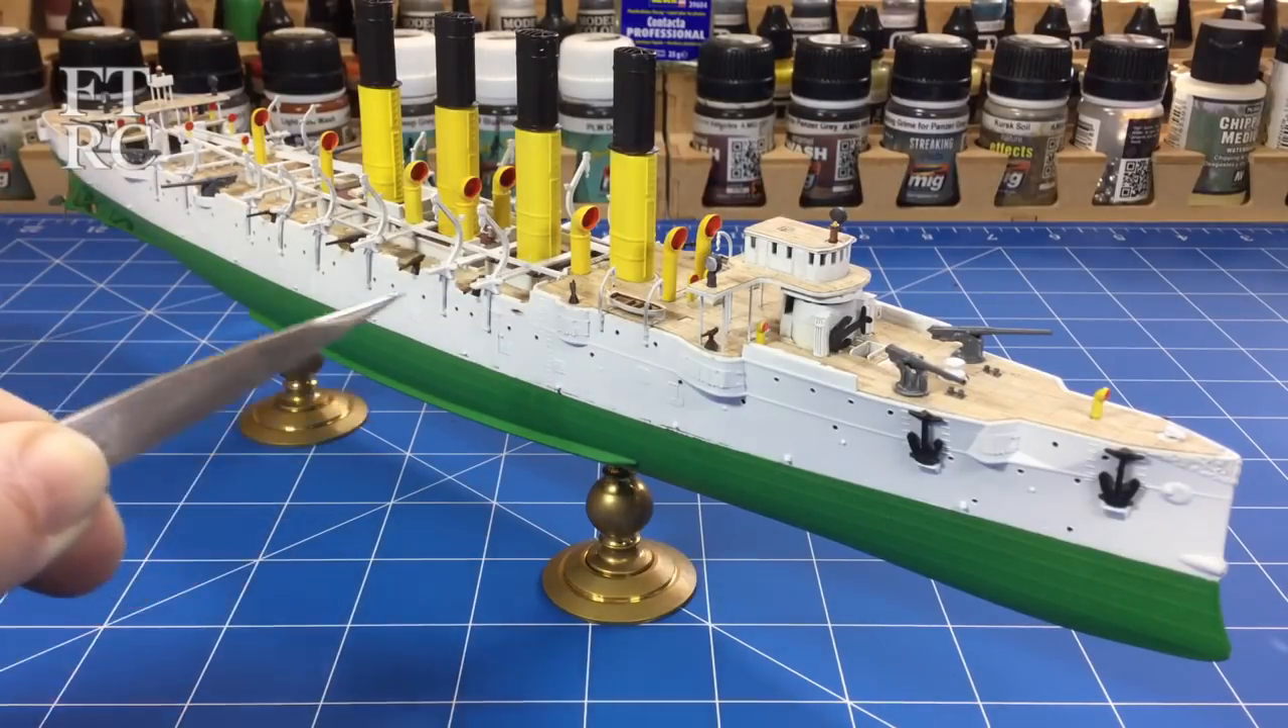Funnels are glued in.